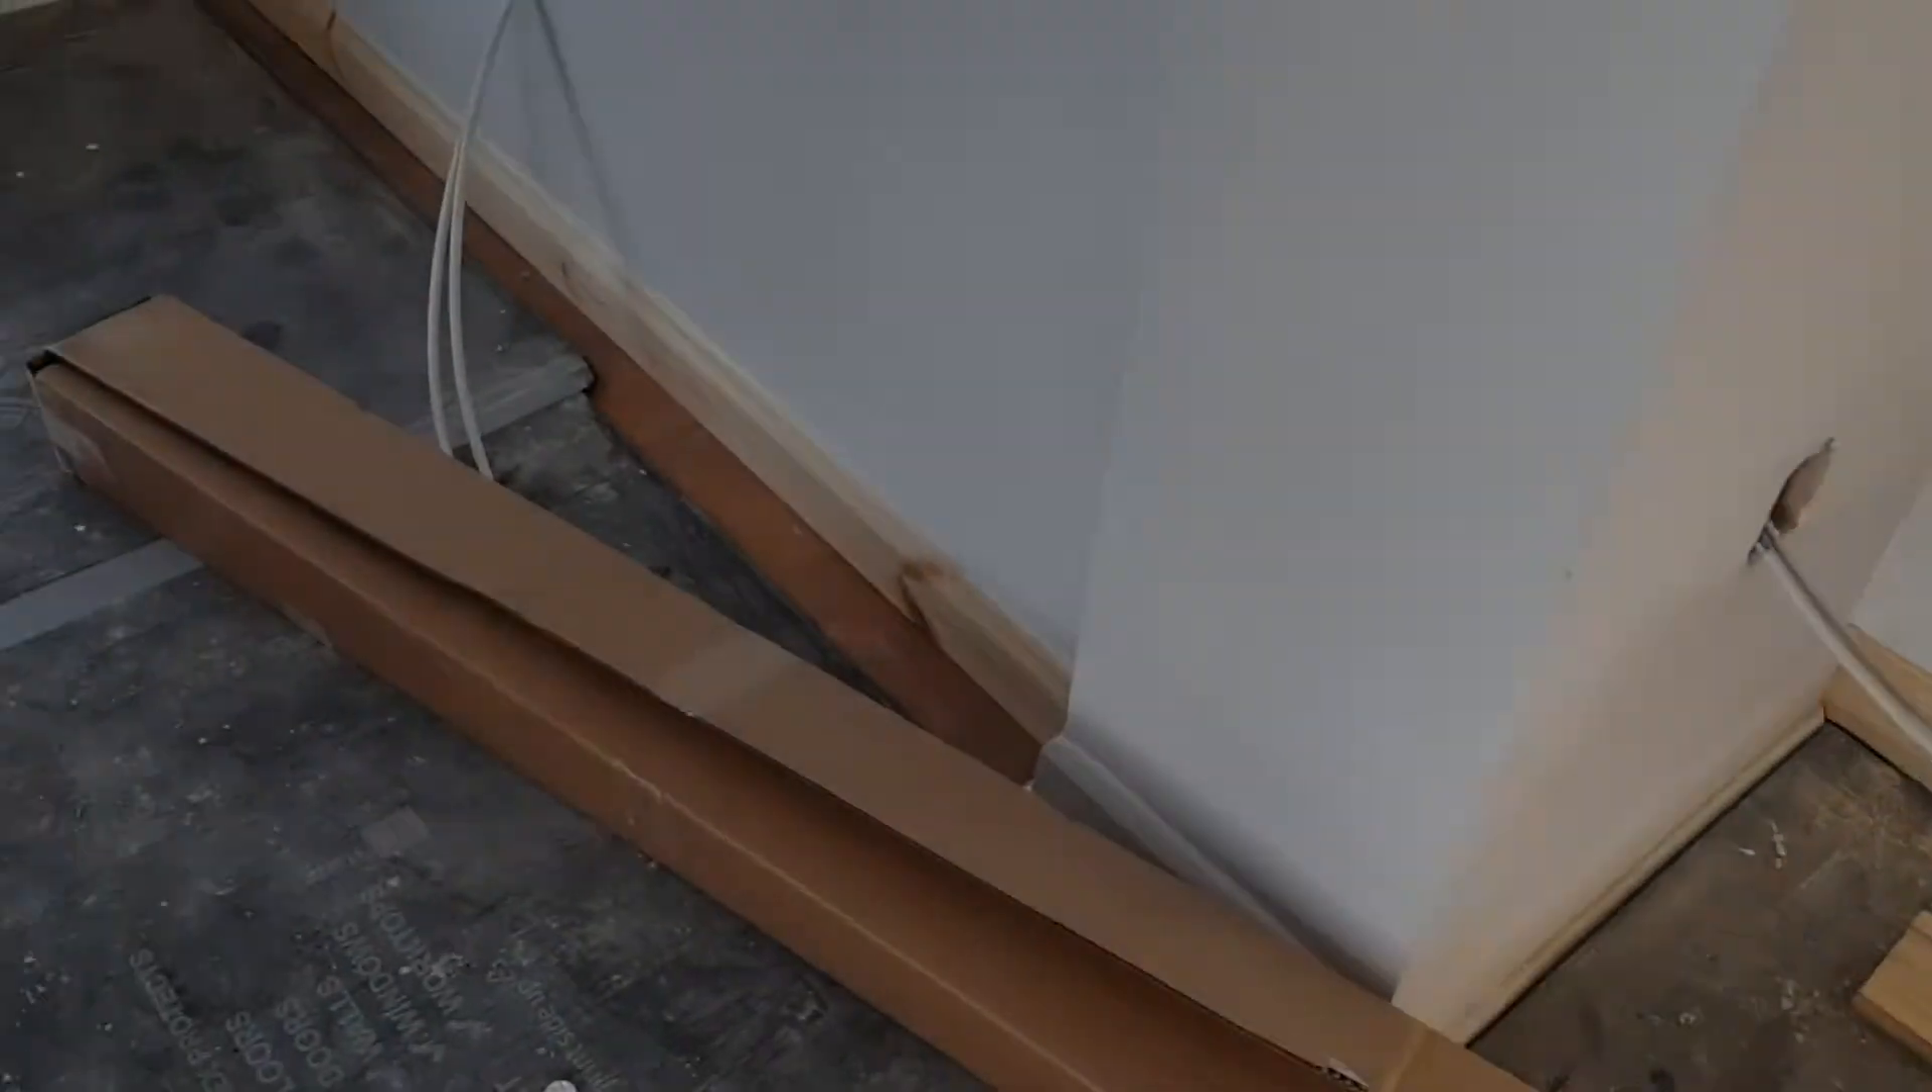We've got skirting boards in places we didn't have skirting boards before.